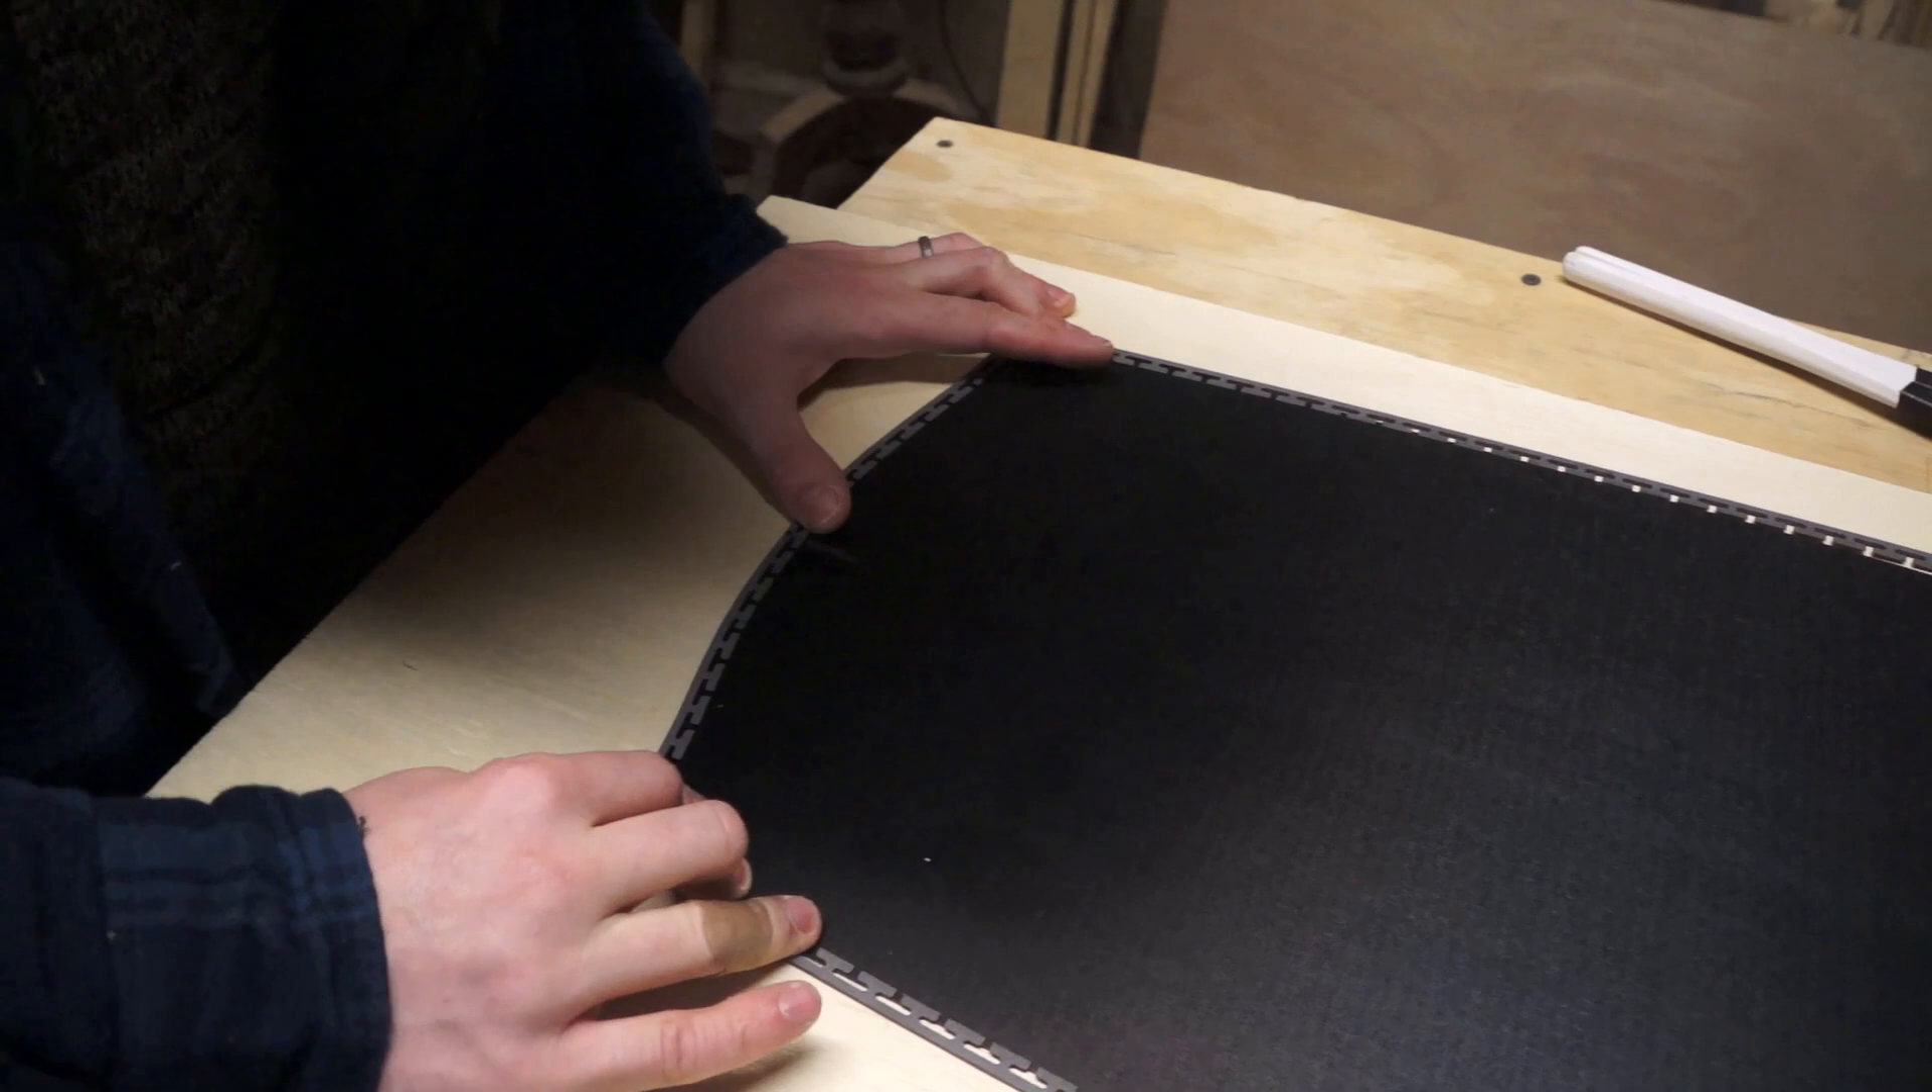With very little pressure the edge wire butted right up against the curves in the base sheet and they fit tightly.